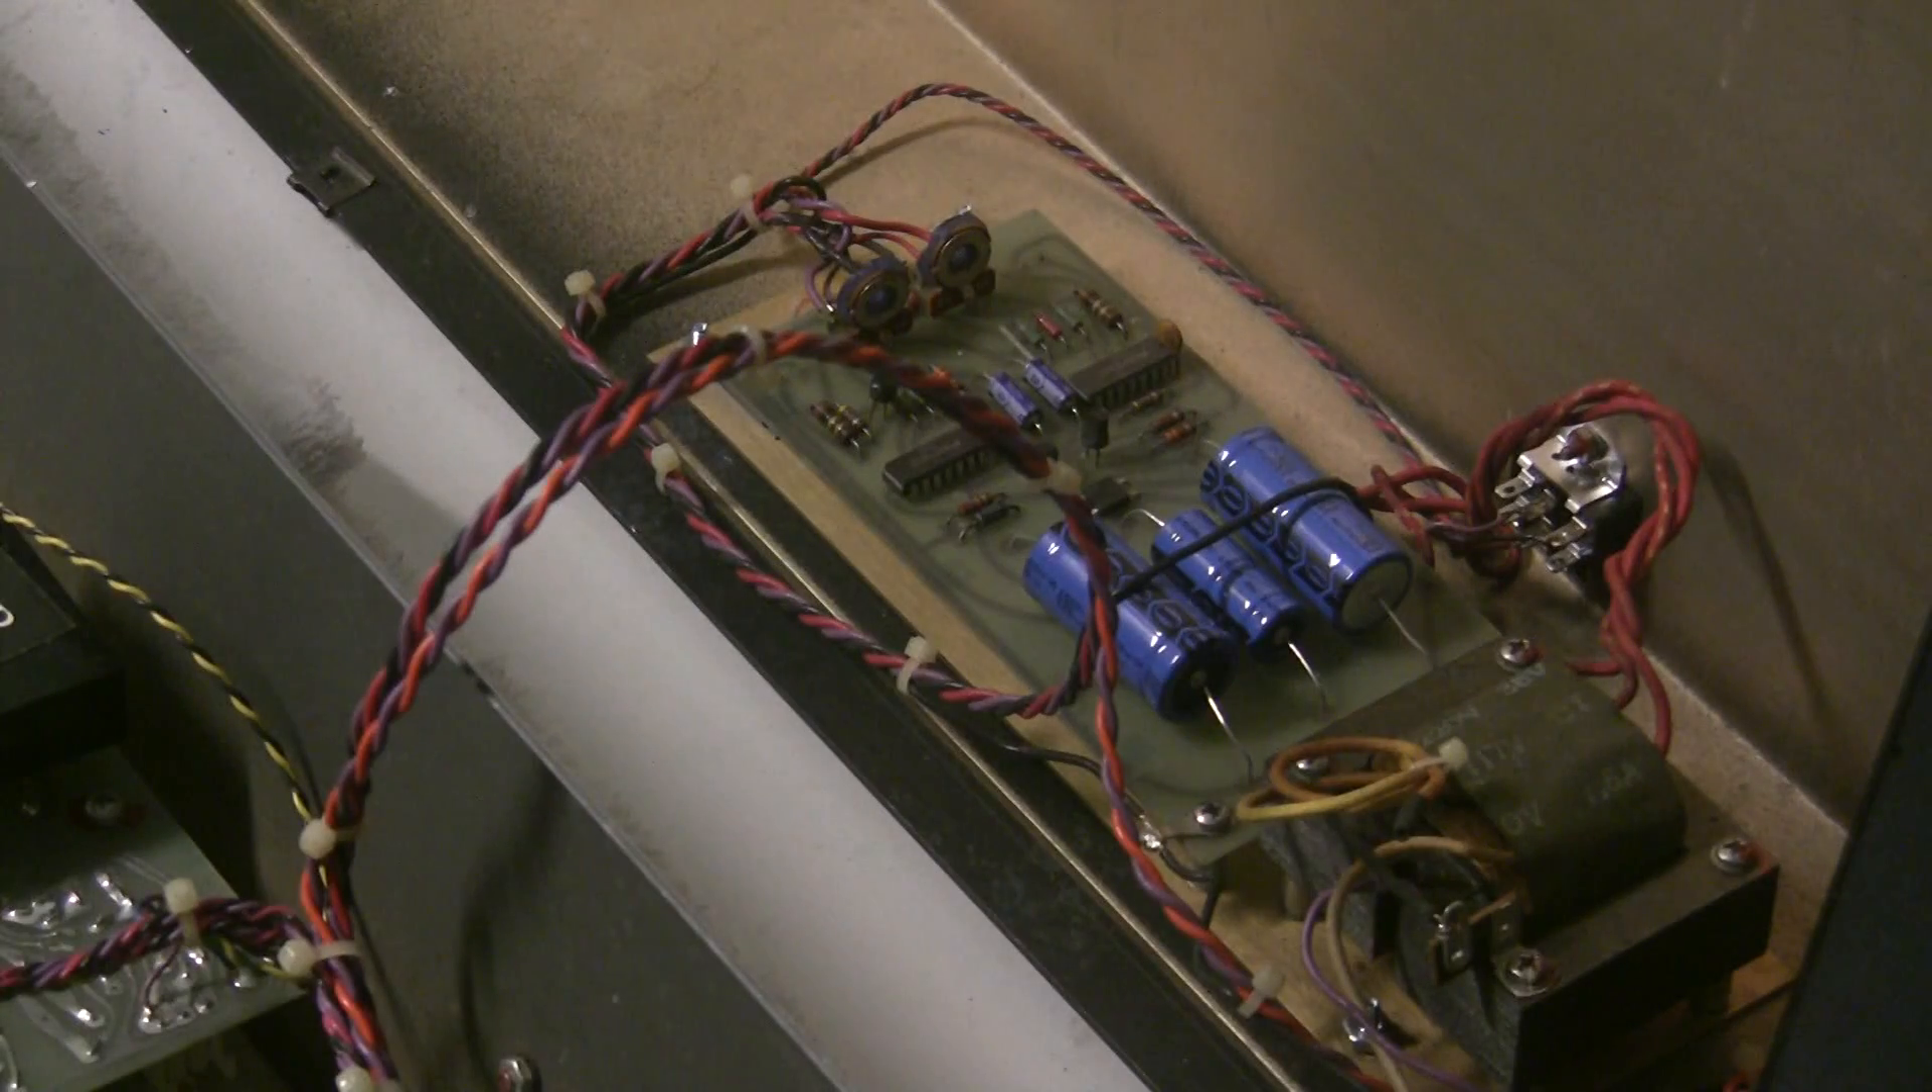So here's the power supply with the uh the new capacitors installed and i shortened this uh very primitive zip tie which is a soldered wire on the board to keep the capacitors from vibrating.